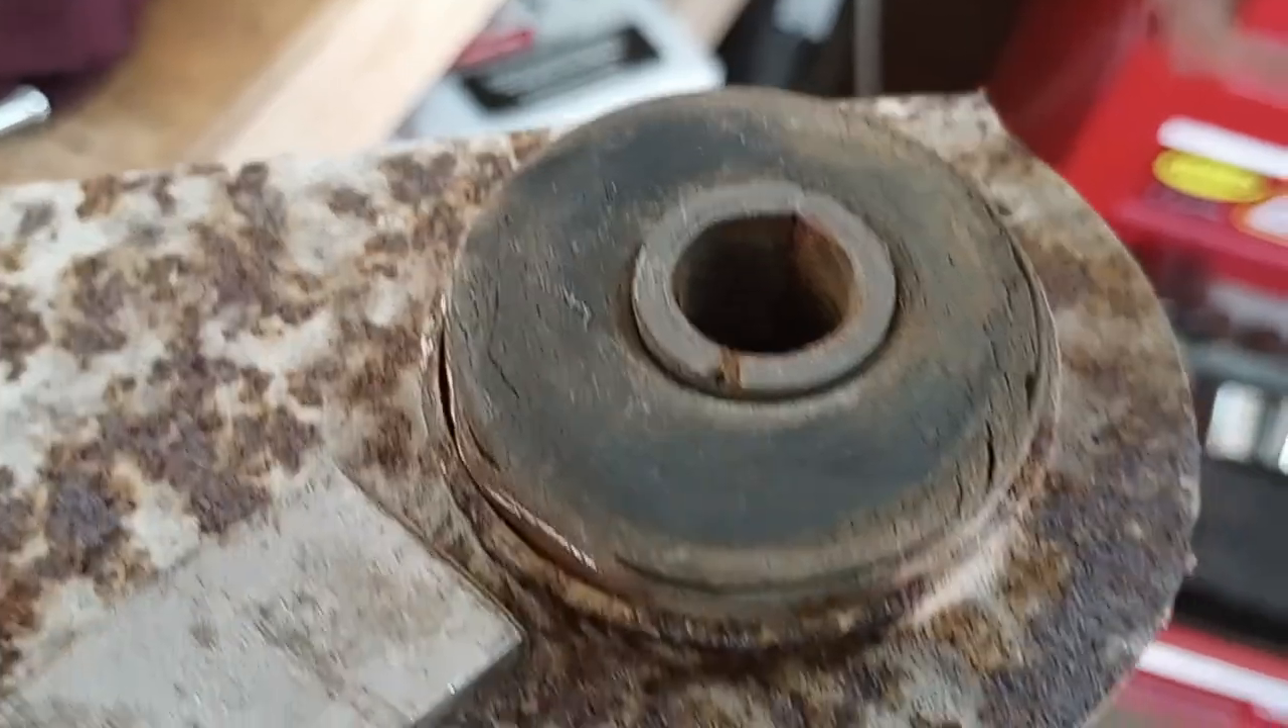You can see the shell of the bushing starts to pull away from the body of the trailing arm, and that makes a huge difference.